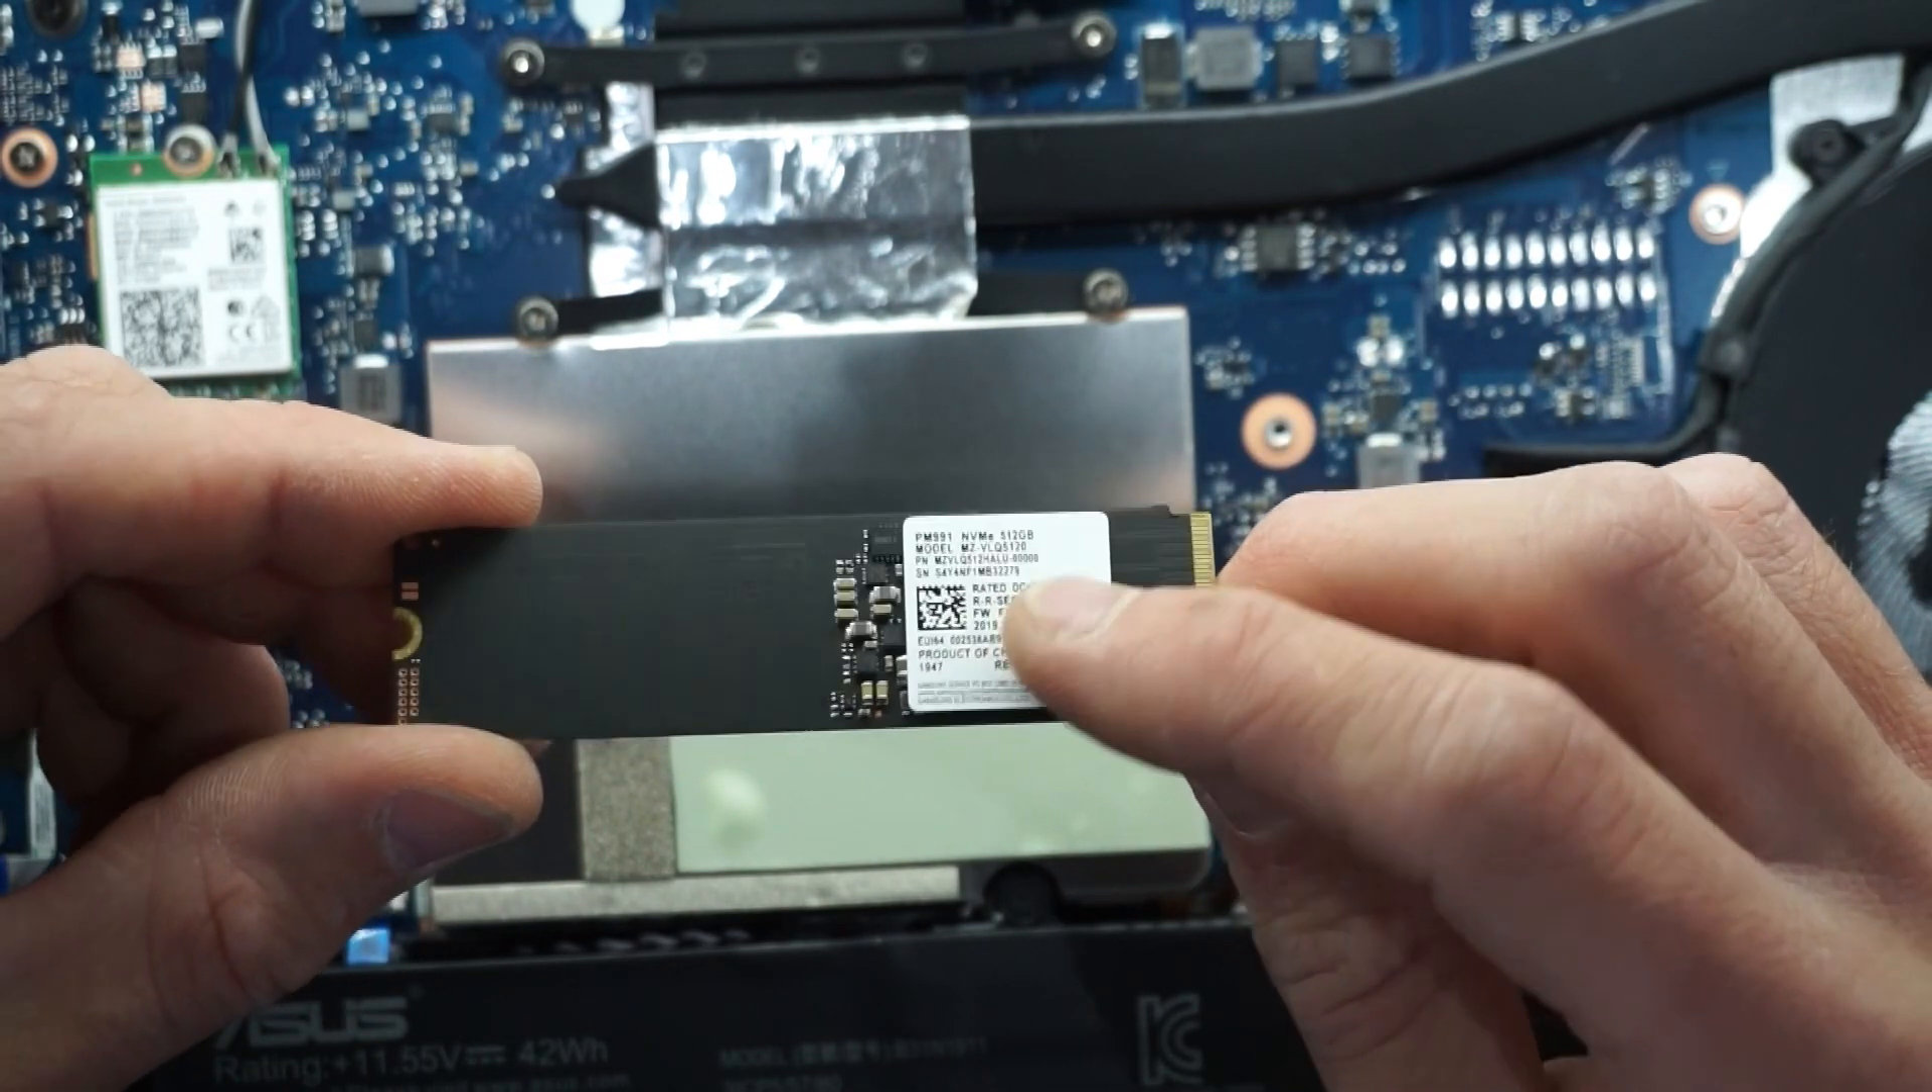And we've removed one NVMe SSD.